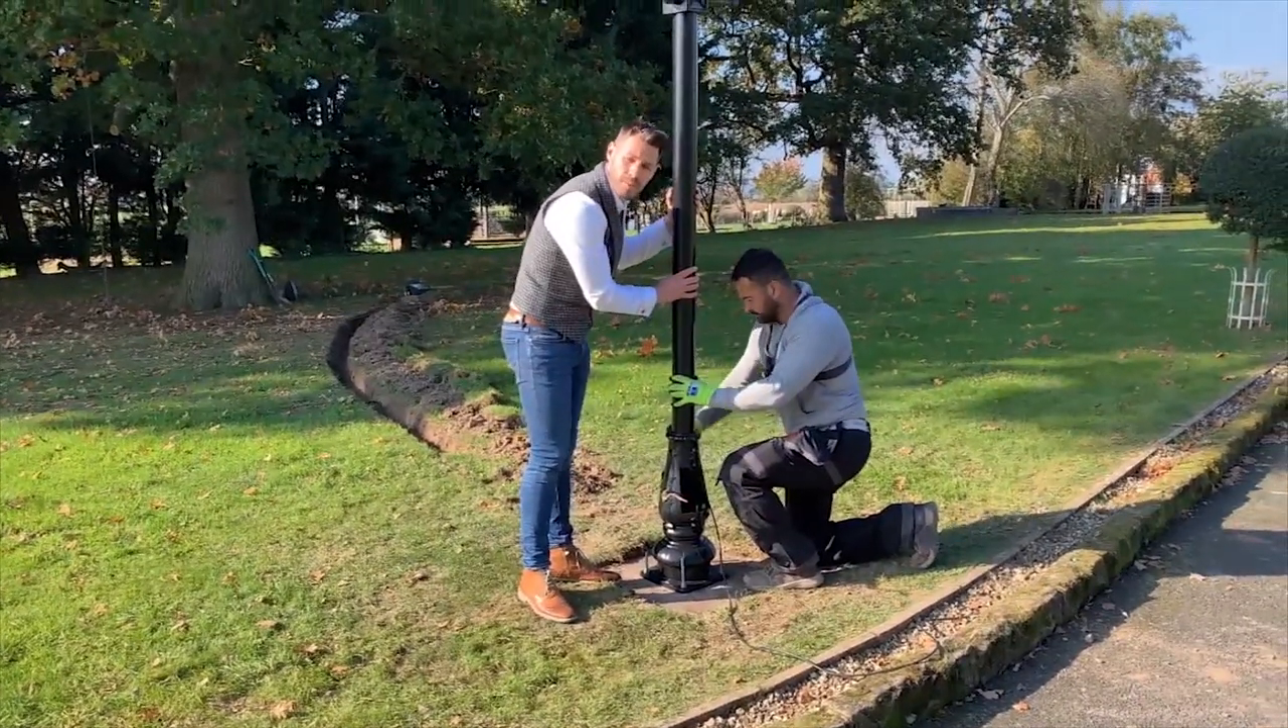So we've lifted our lamppost column up. We've slid it into our lamppost base.